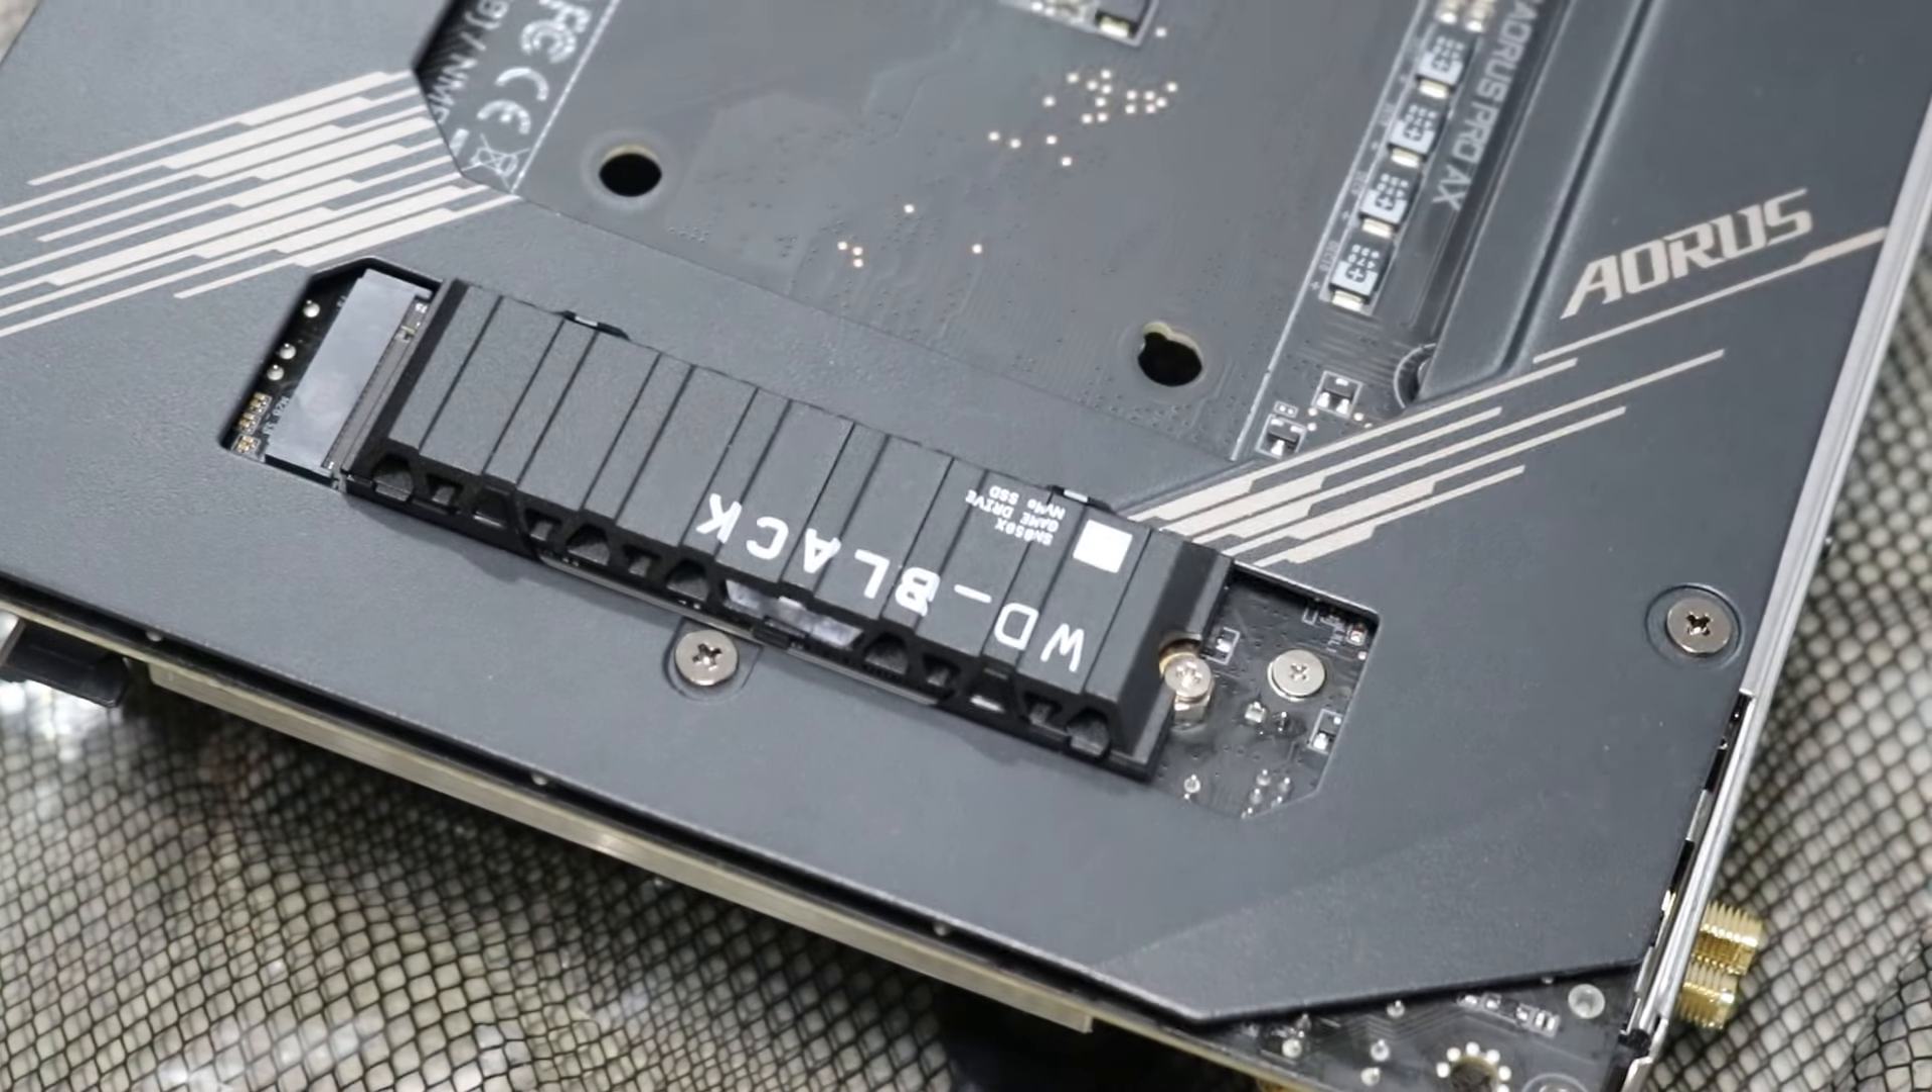Vamos a colocar el nuevo sólido que ya trae su disipador lo ajustamos y quedó listo.